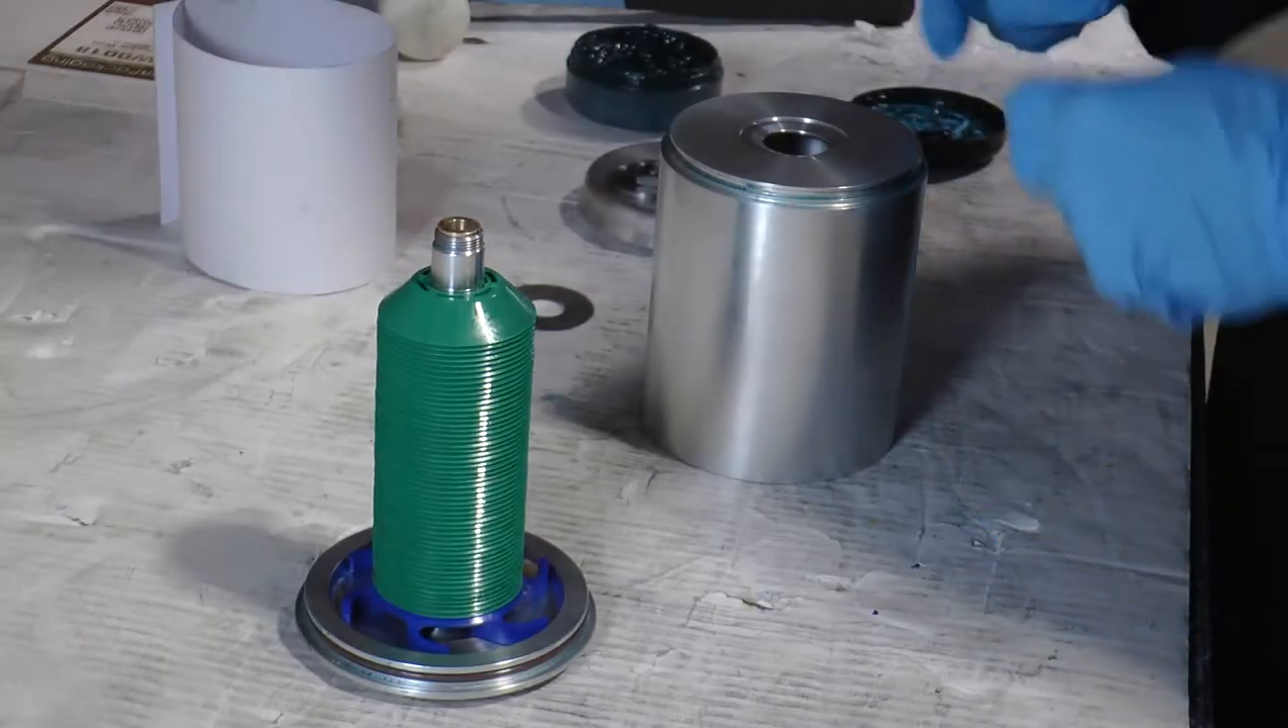The disc stack is now back on the bearing tube.